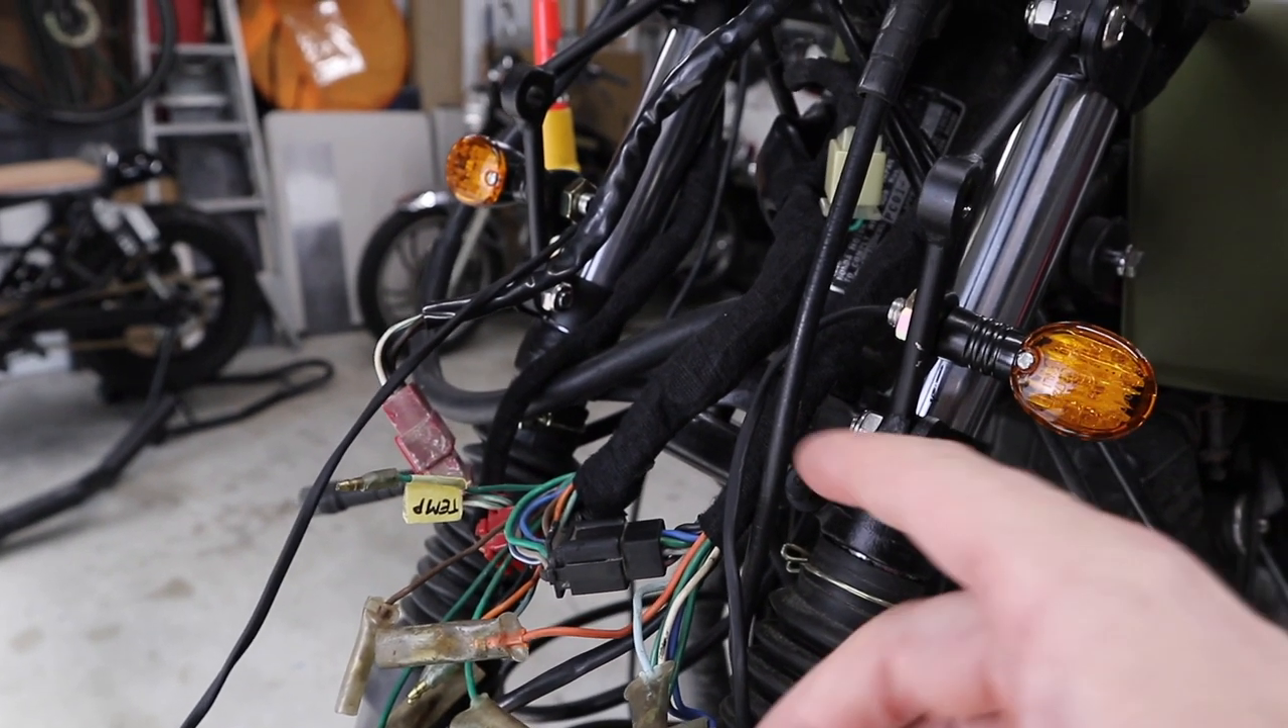I've still got to pretty much find home for most of this wiring which i've tidied up.